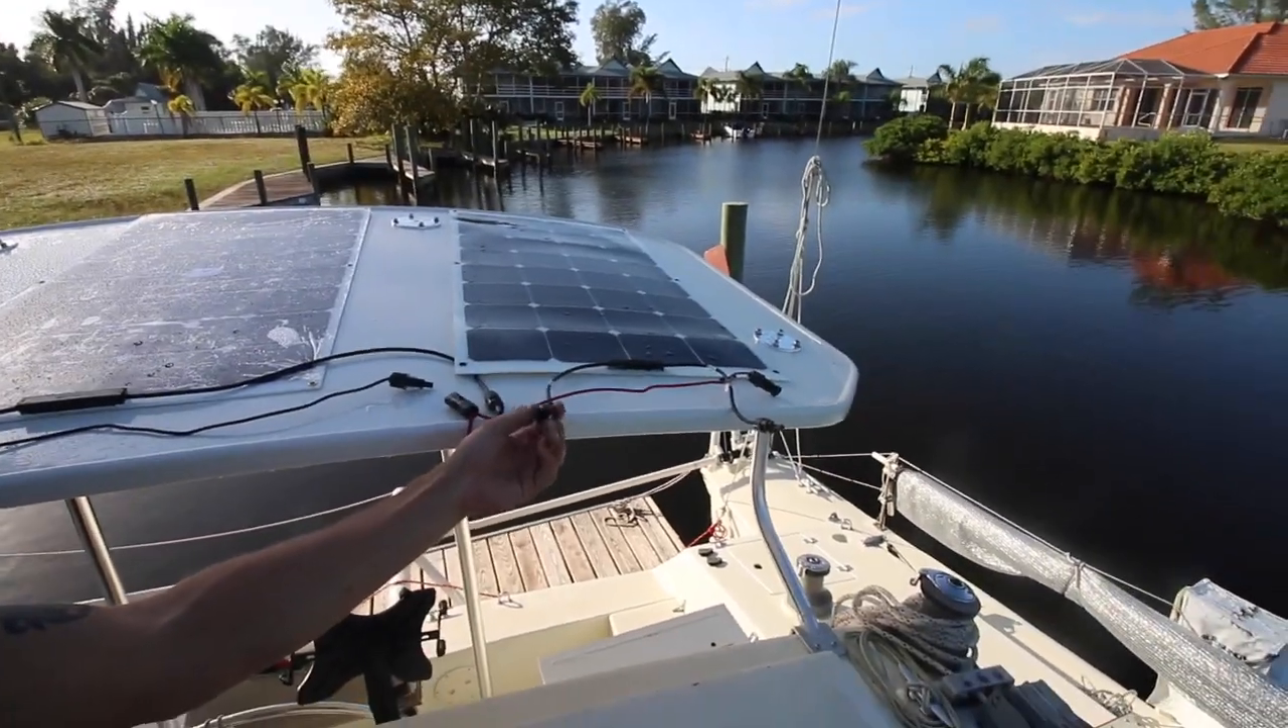These panels are not connected right now.